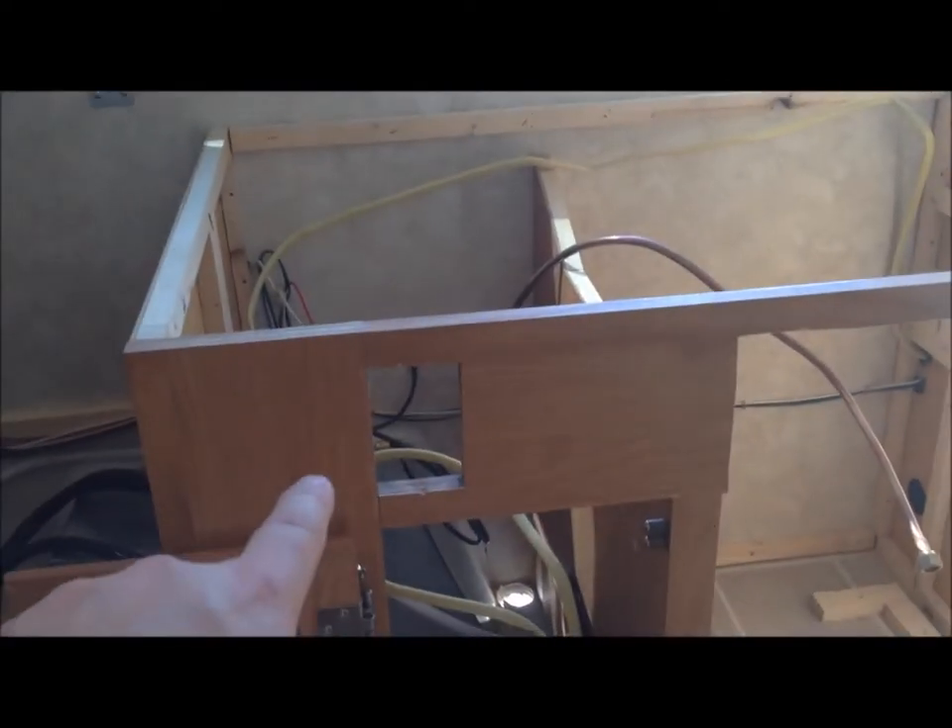So I still have not gotten the cabinet out because I had so much work to do to get the water tank out.